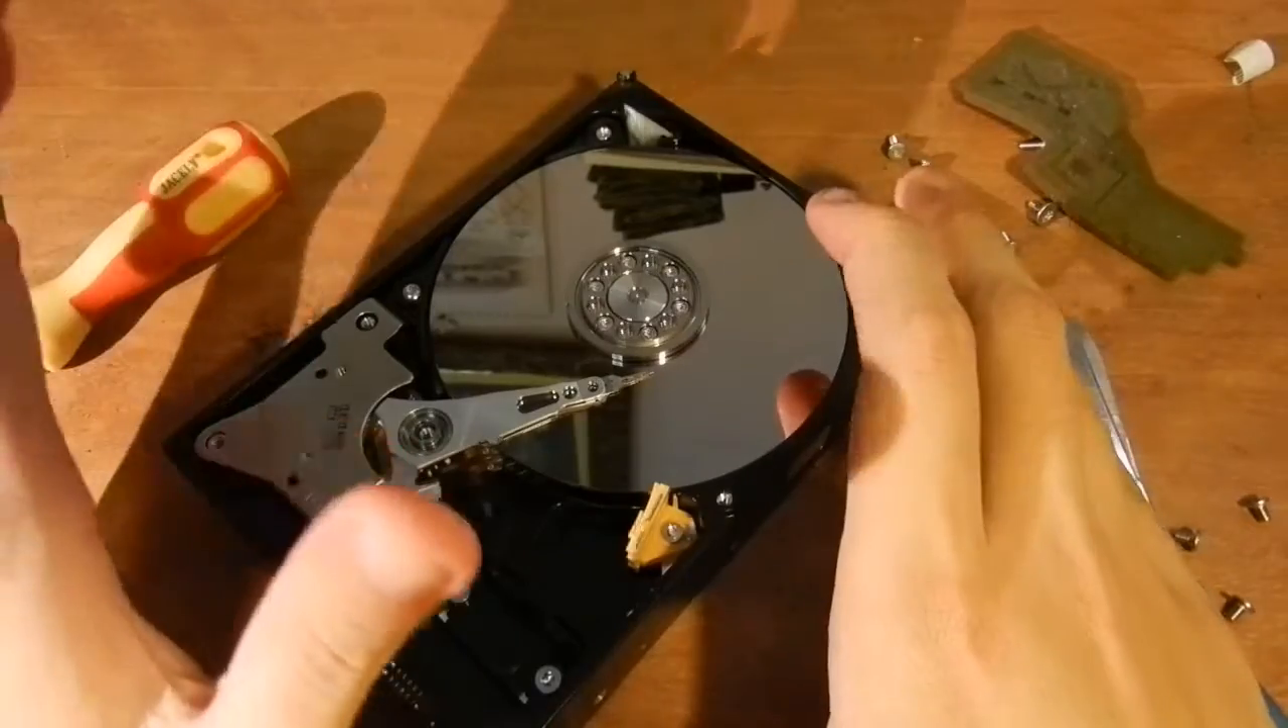What I've just gotten rid of is, of course, the cover plate, and well, basically, this is the read head, which is supposed to swing over the surface of the drive like this.